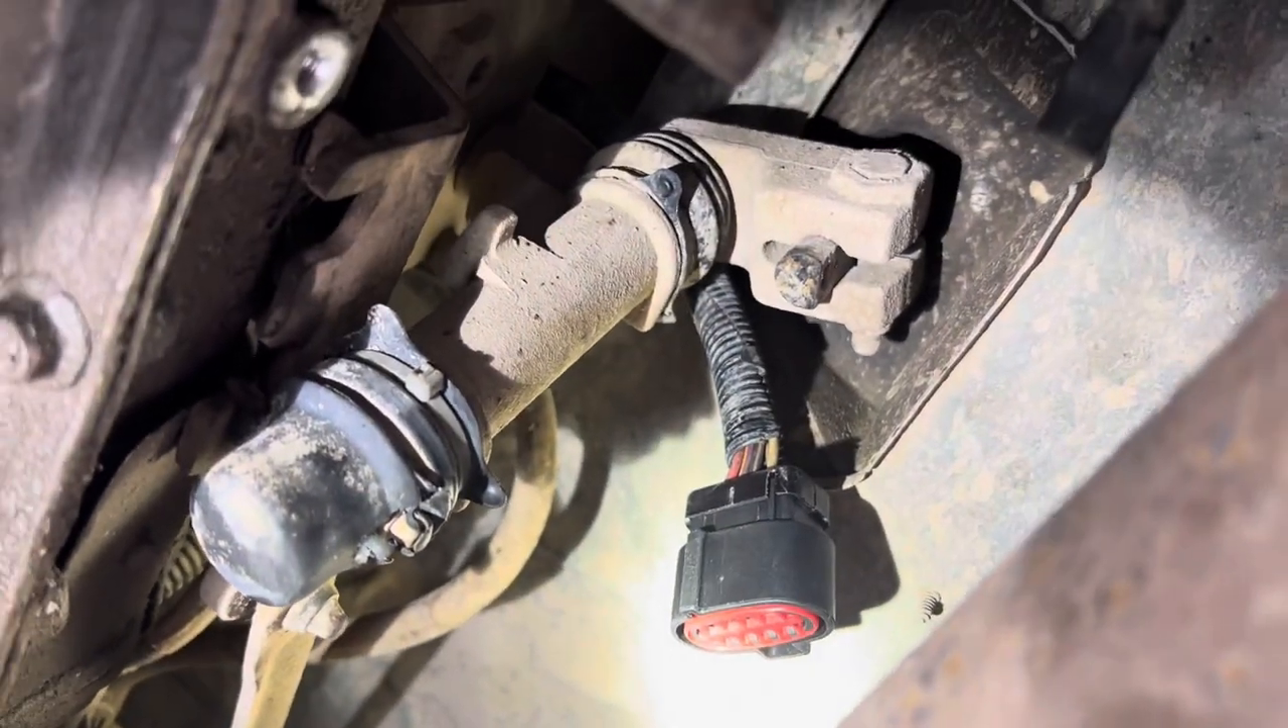So as you can see, fresh connector on there, no cutting, just de -pinning and re -pinning that connector.